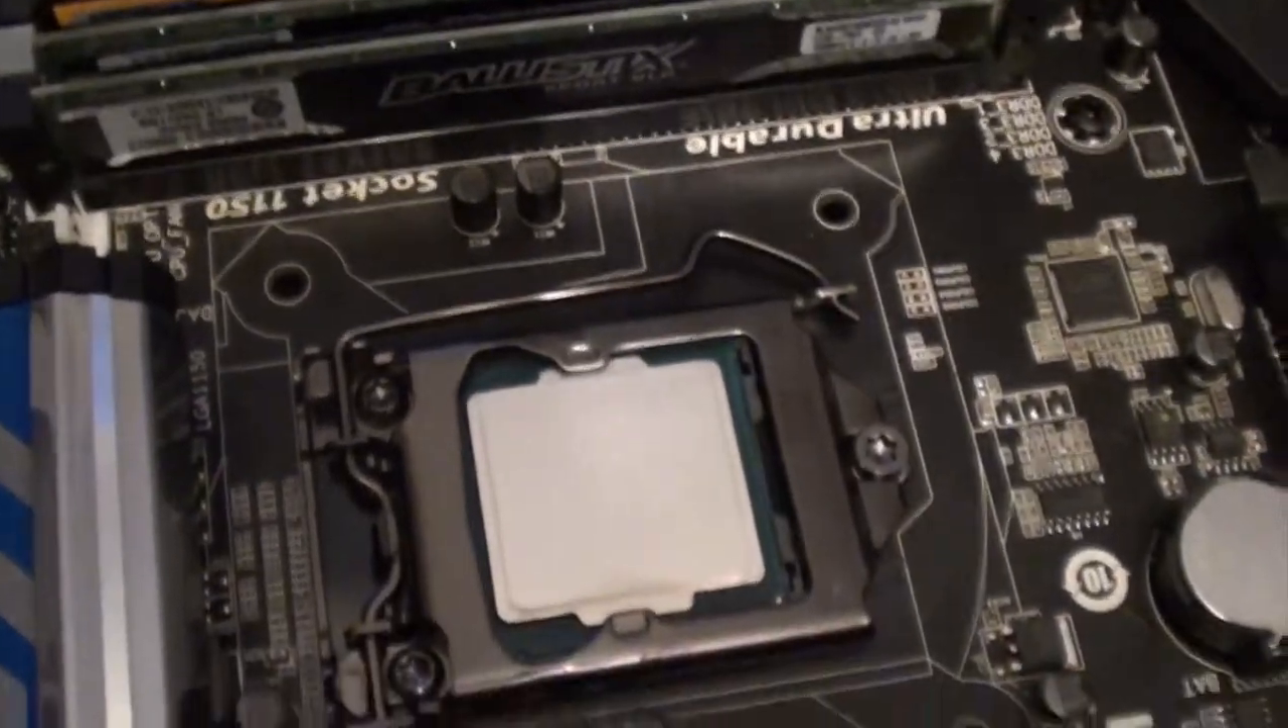The CPU is socketed in there.